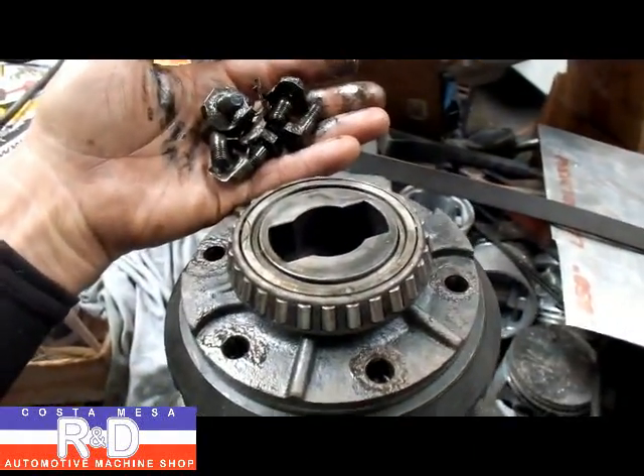All right well we've got all the bolts and locks out so now we're going to go ahead and pry this thing apart.